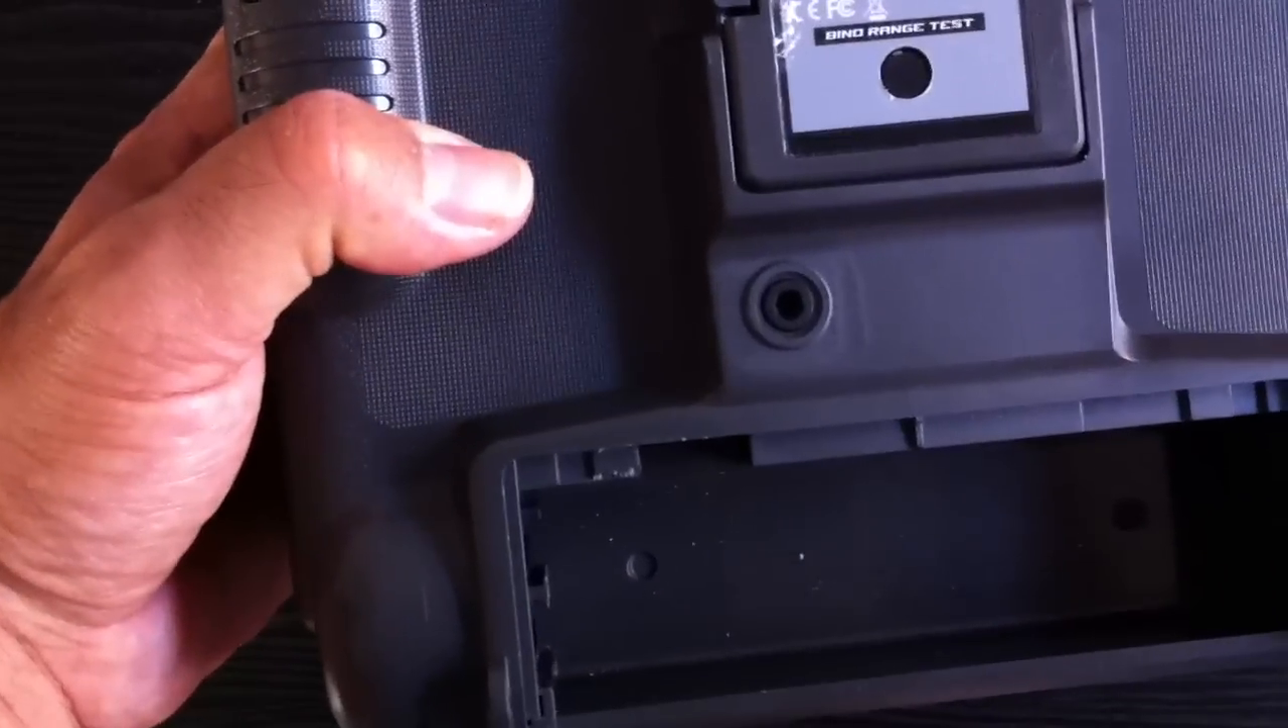First thing we've done is, I've already removed the battery, so that's pretty straightforward.